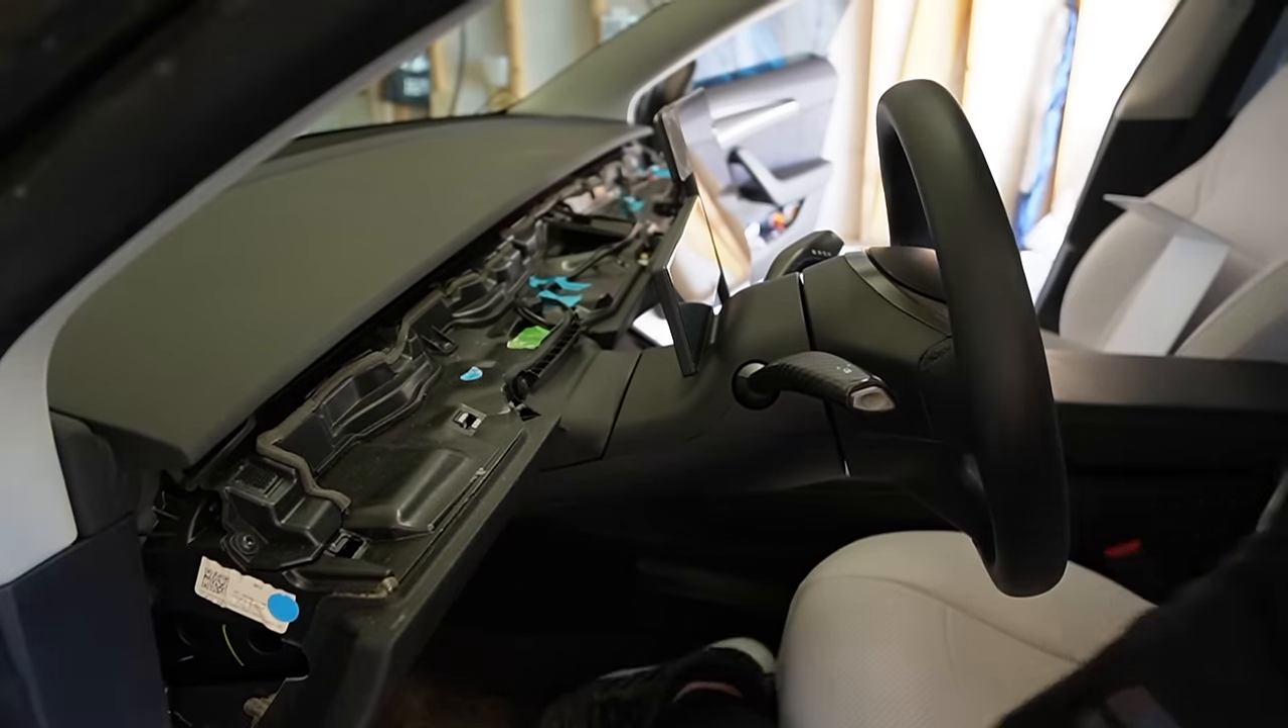Boom we are pretty much done with the installation now we just have to put the dashboard back on.